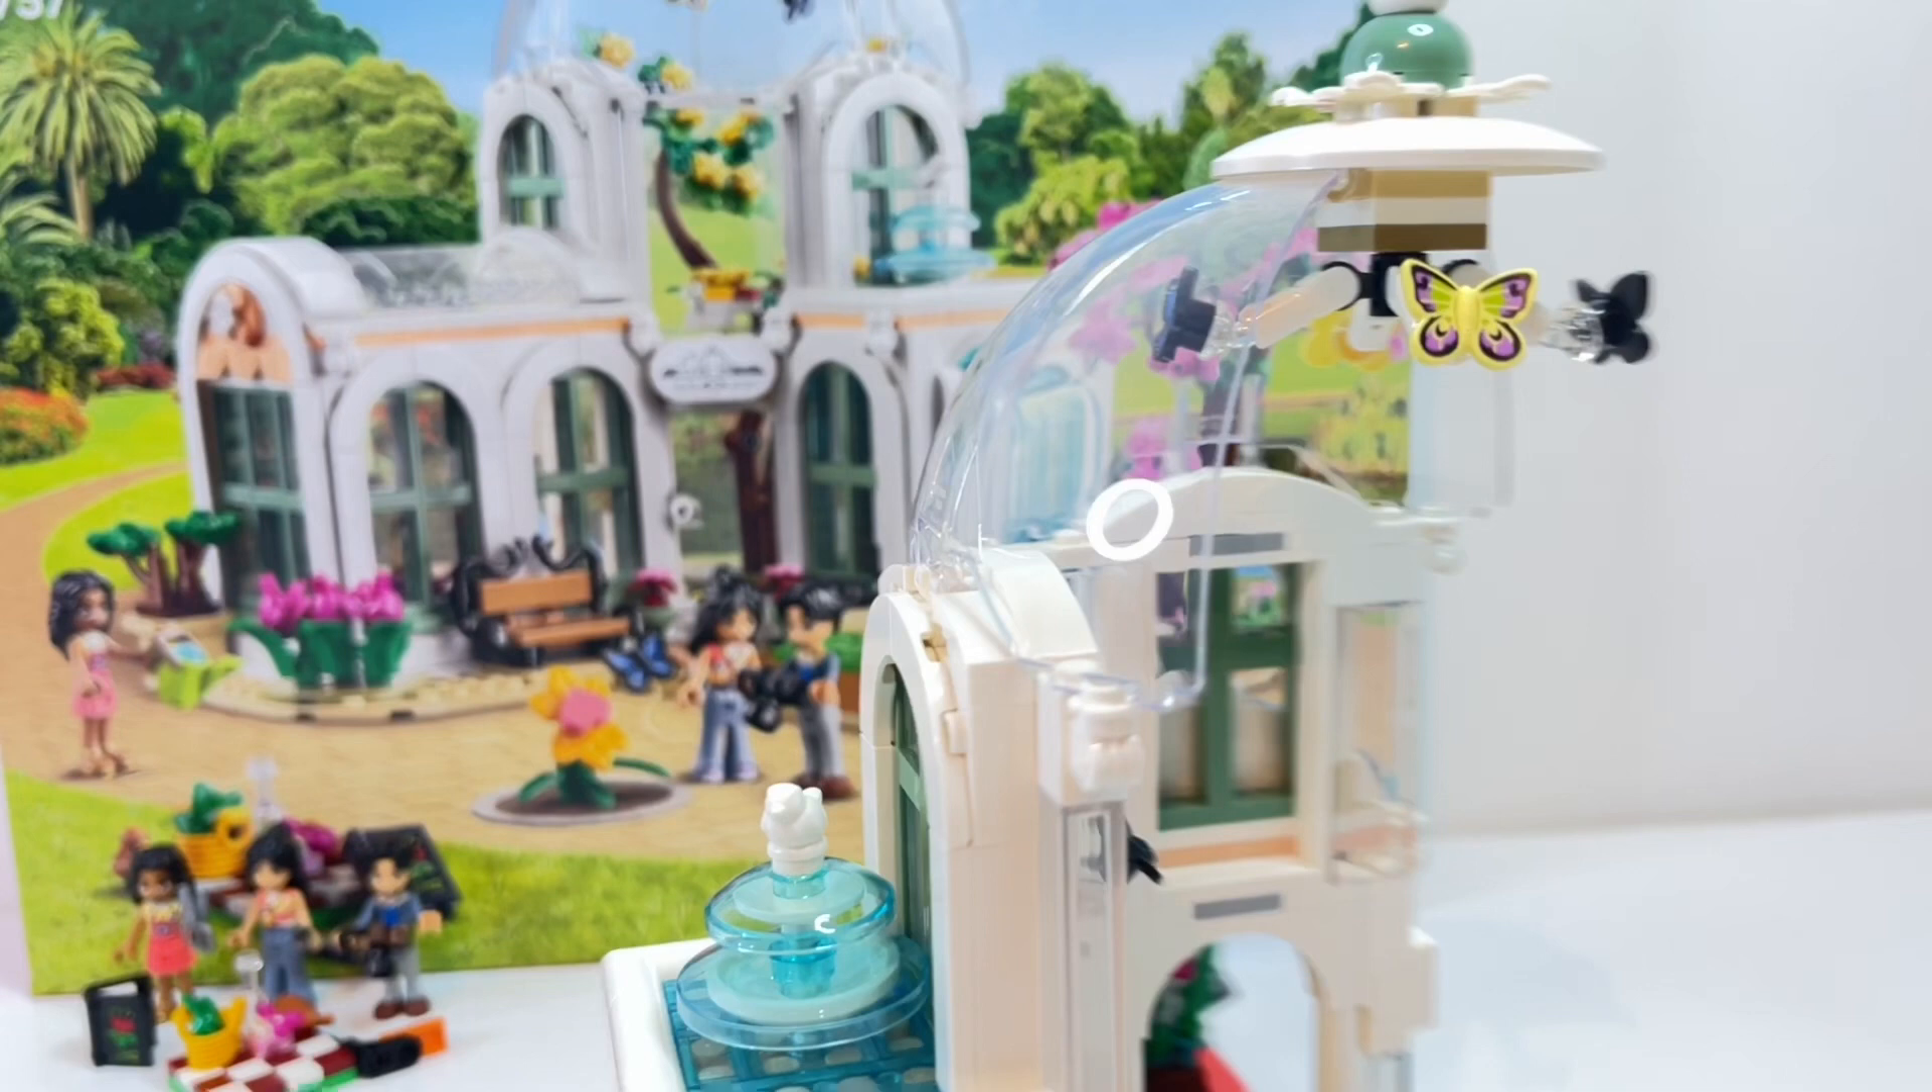I'm not a huge fan of how unfinished the back of this build feels particularly where parts are overhanging the edges like the butterflies are sticking out past the domes but it definitely does look great from the front.